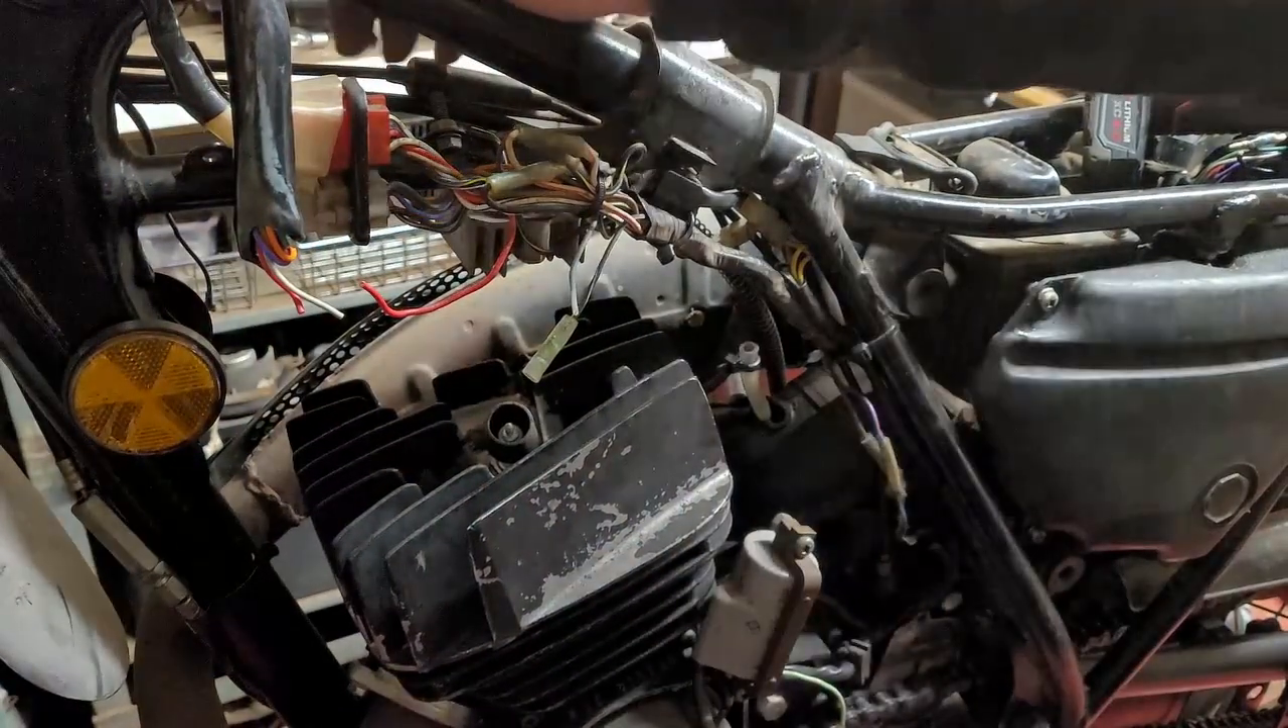Okay so the wiring just needs to be reconnected guys.